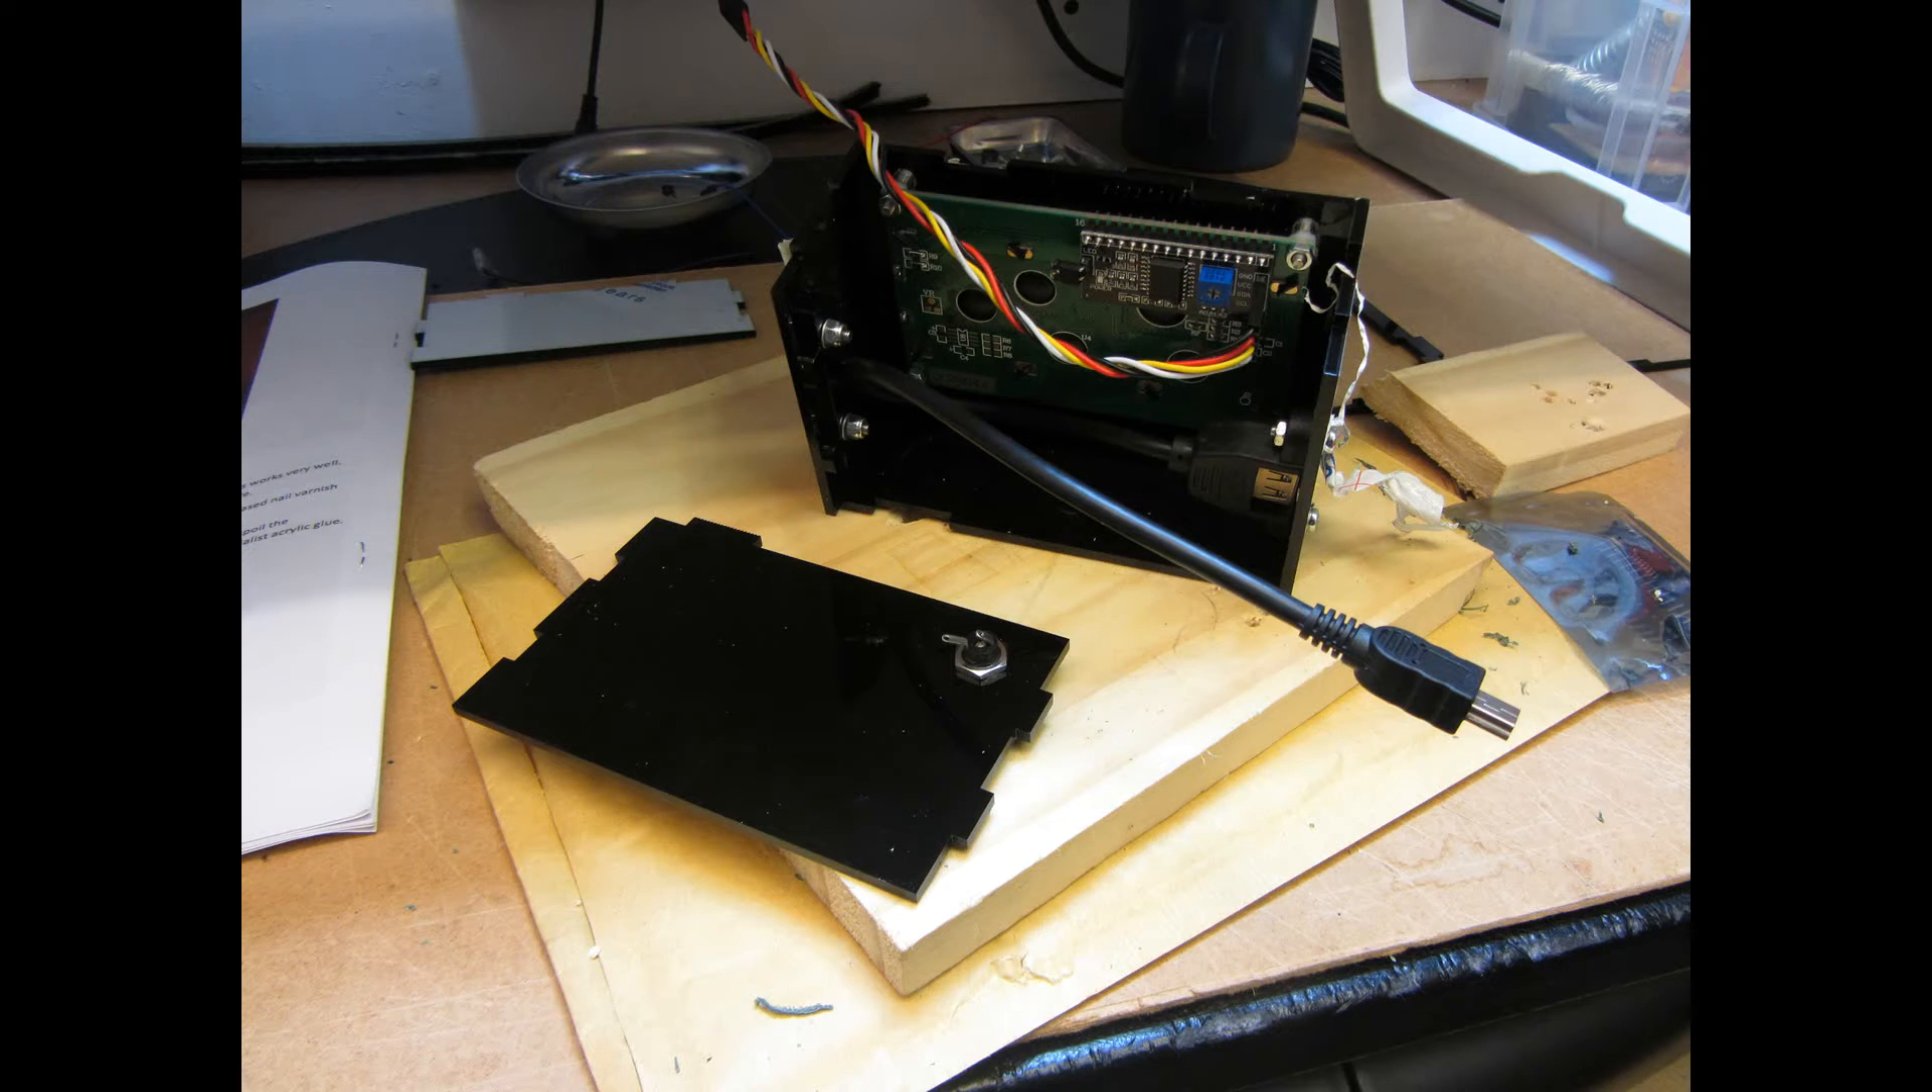So here you see it with the front panel already sort of installed with the lcd screwed into place.